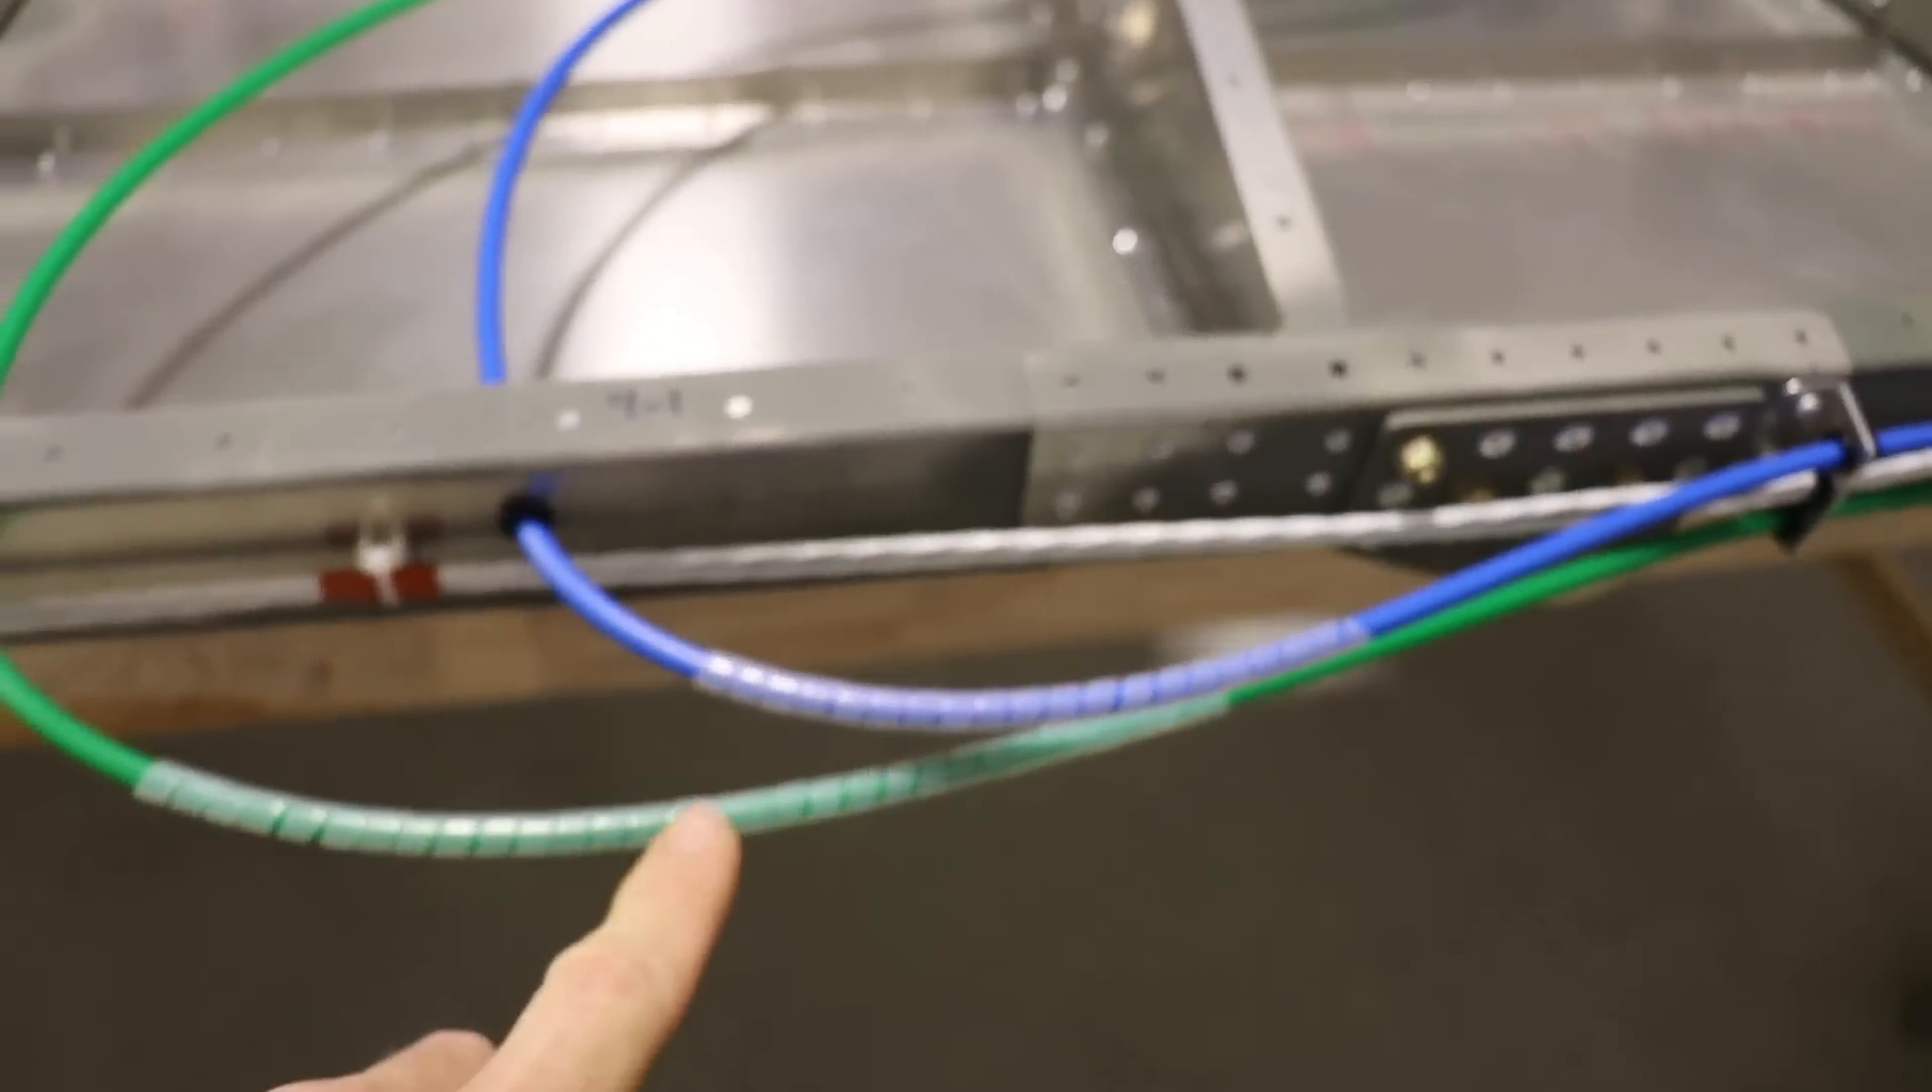Everything is secured to the spar and I put this plastic spiral wrap on the tubes just because you know these two could vibrate or something and sort of rub on the trailing edge skin.